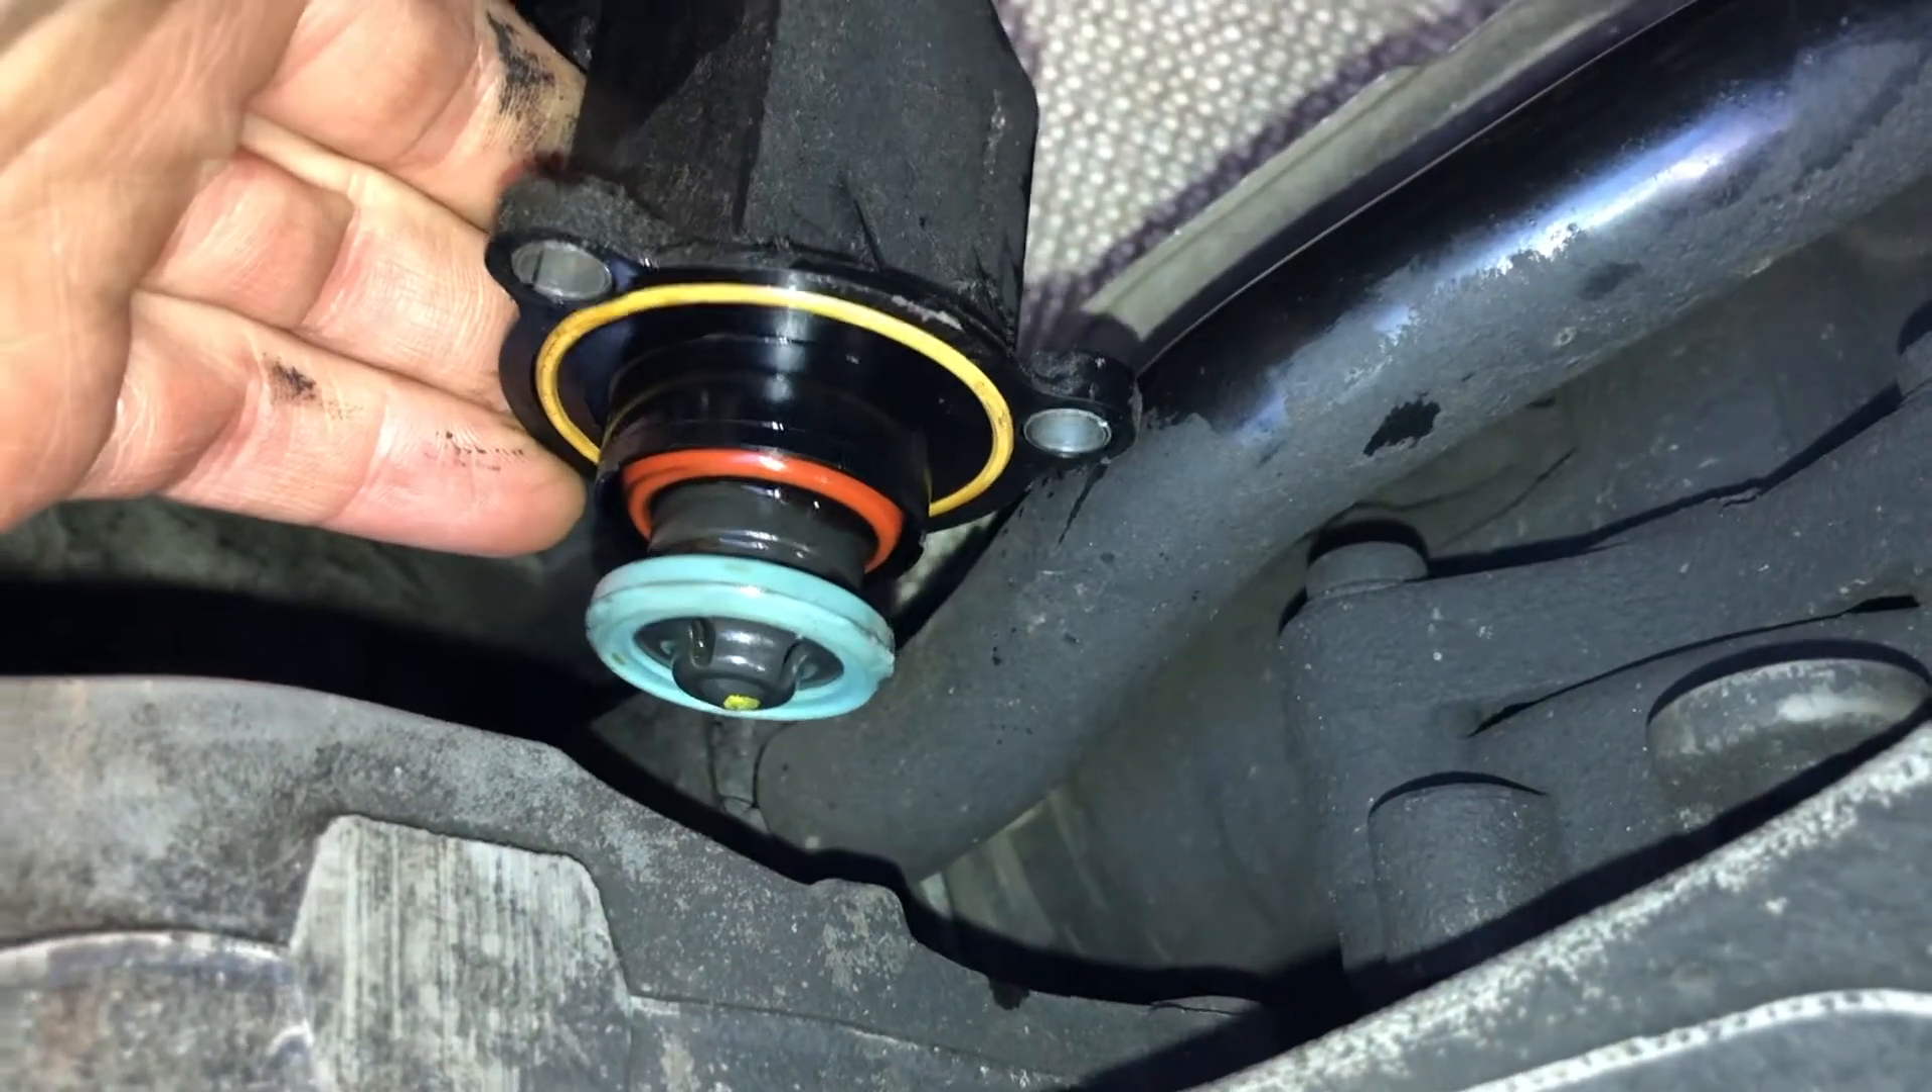So we got our diverter valve out and the allen head at the back is a huge pain in the butt.